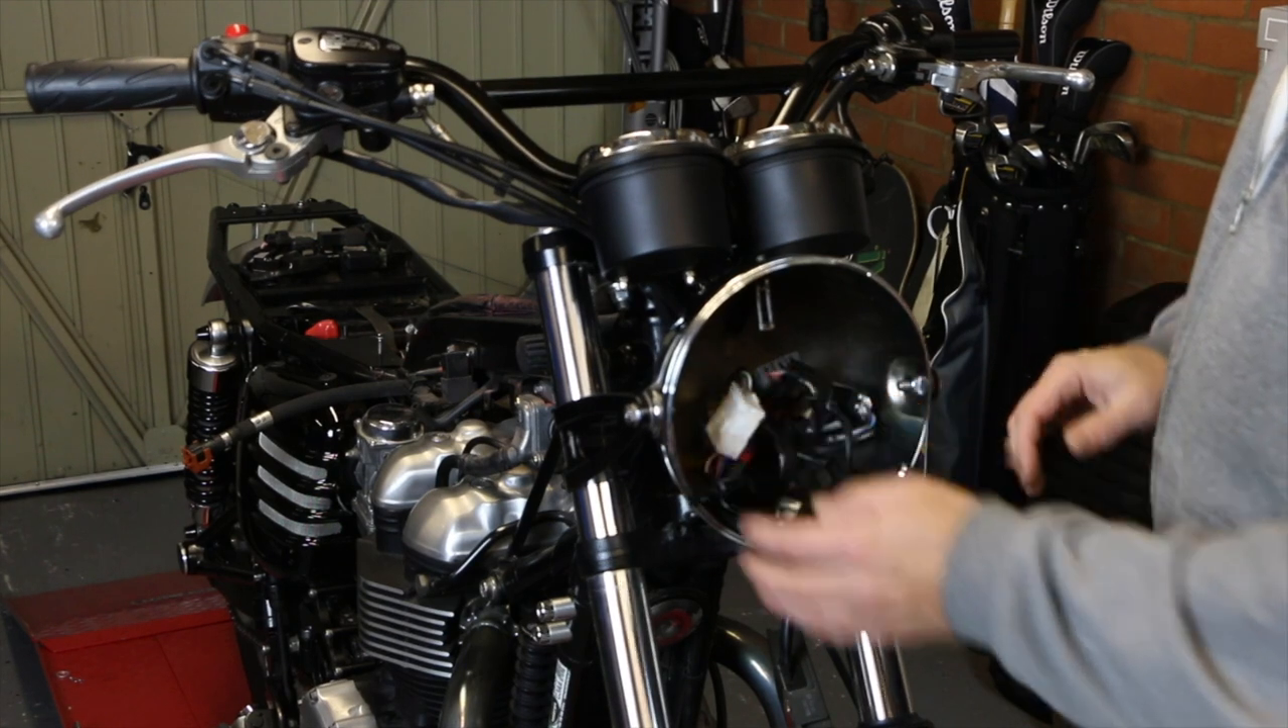I haven't got the front of the headlight on or the indicators.